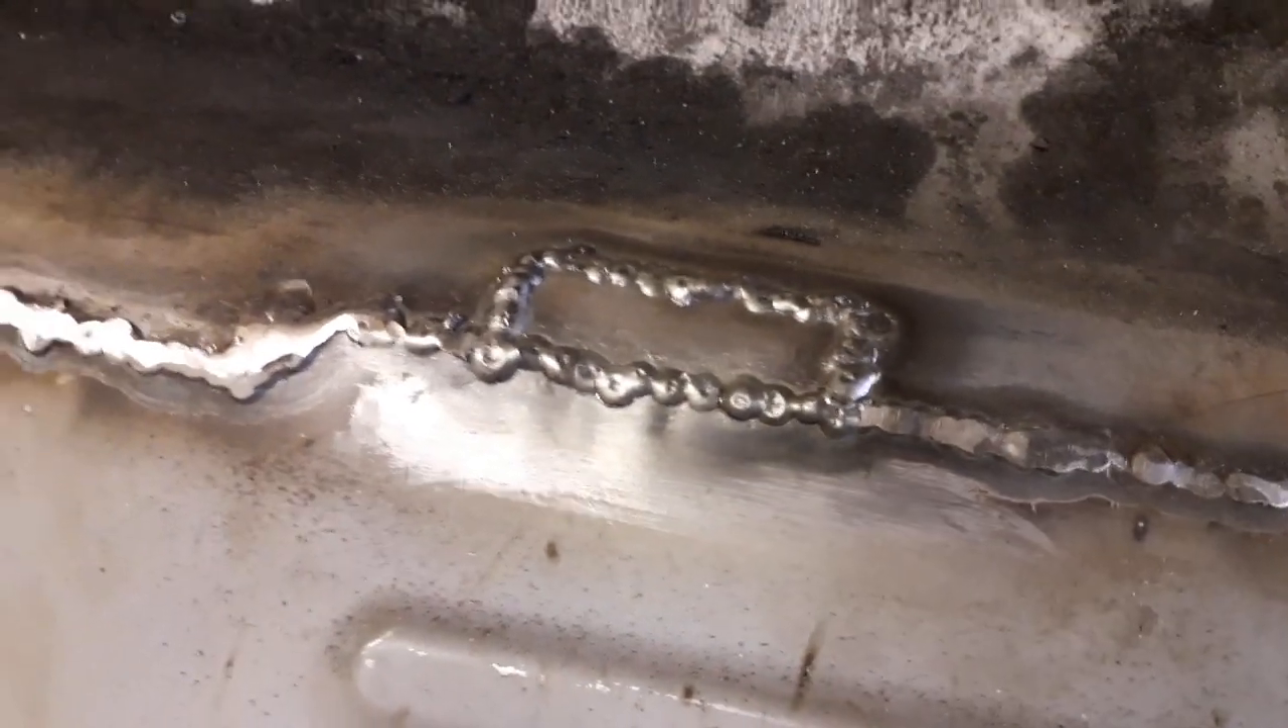So I've got my little patch all welded in now.